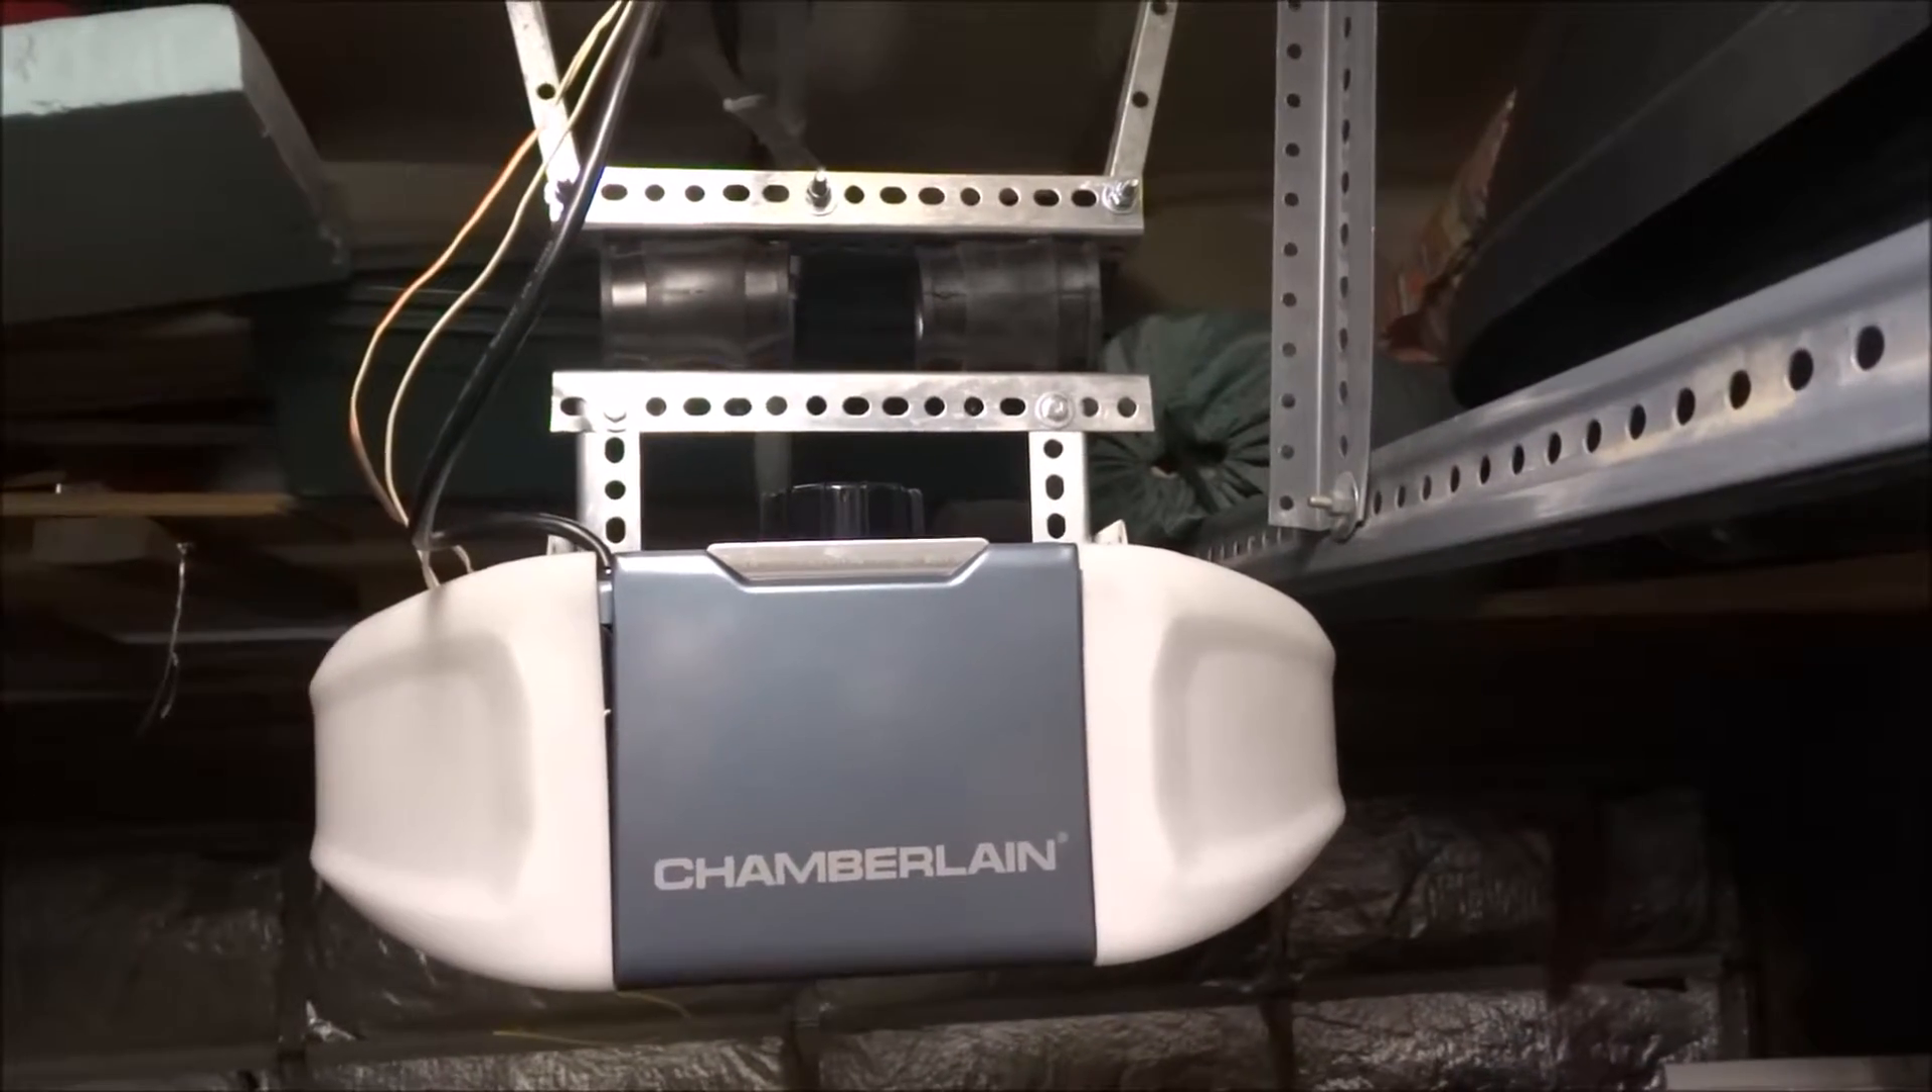Here it is installed you can kind of see I have the two rubber pipe things screwed on to the support structure of the garage door opener.